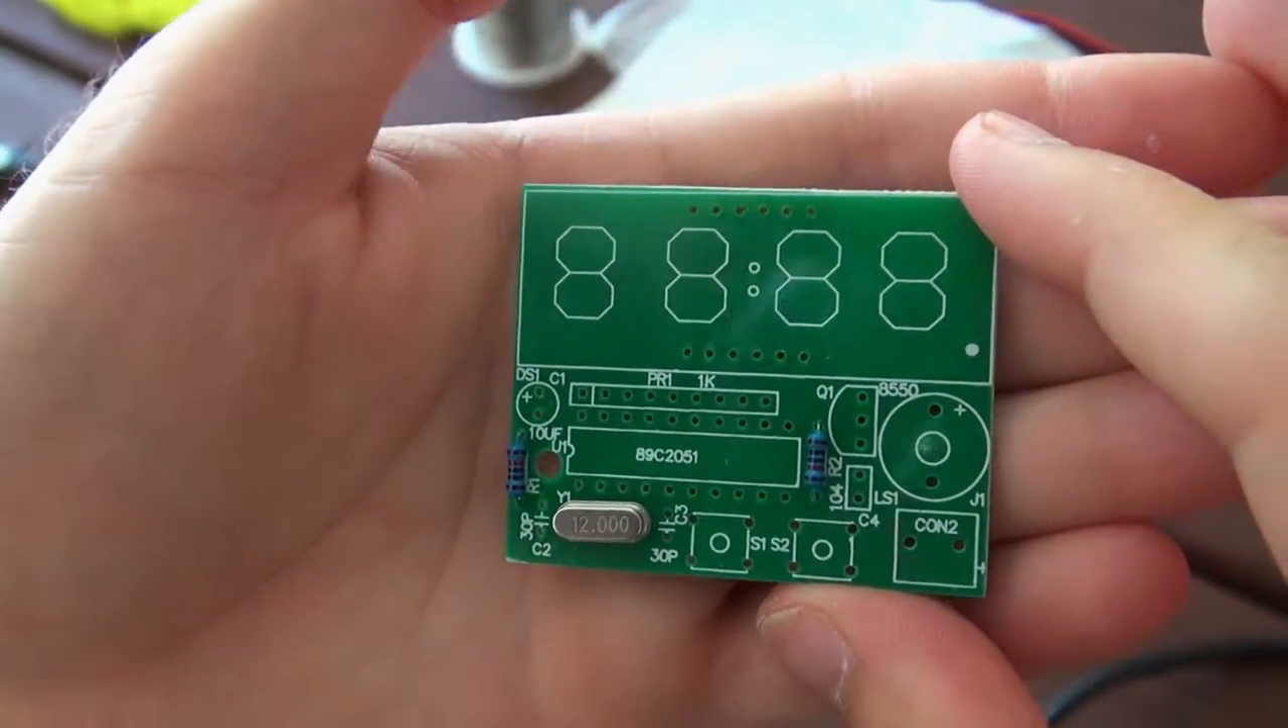Okay, I've got the two resistors and the oscillator on.